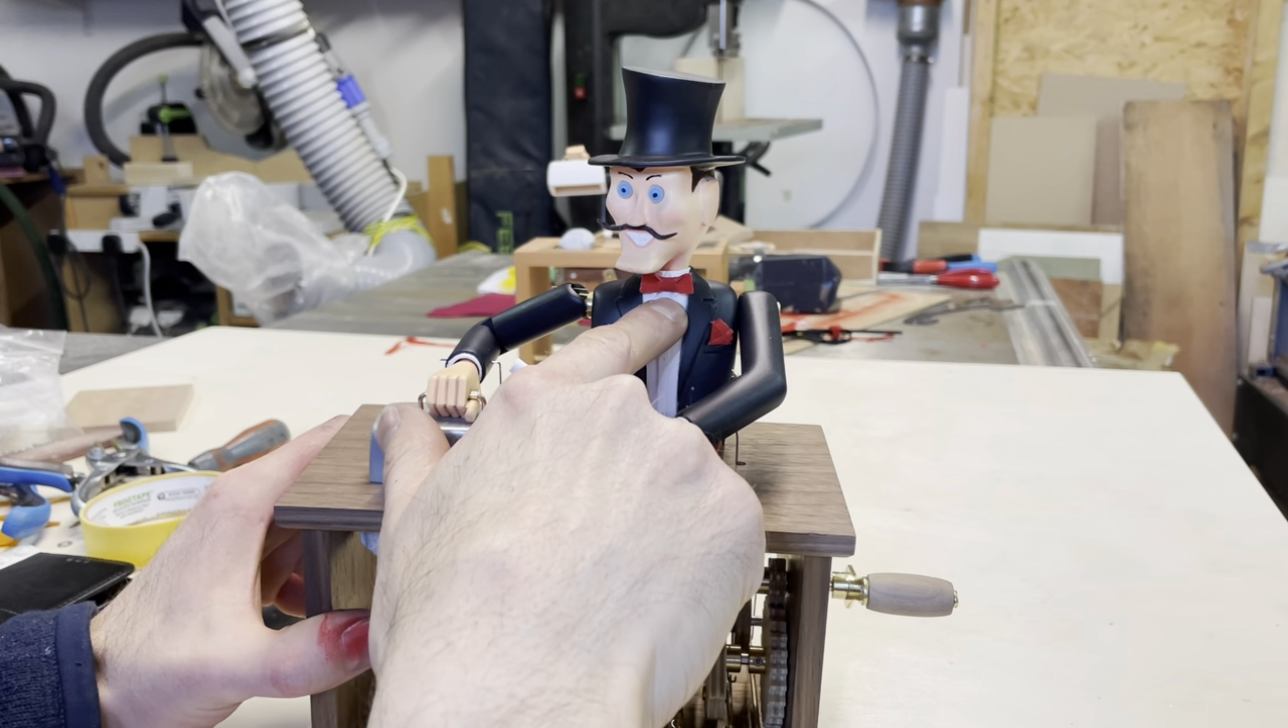So I've added the handkerchief in his pockets. And a bow tie.